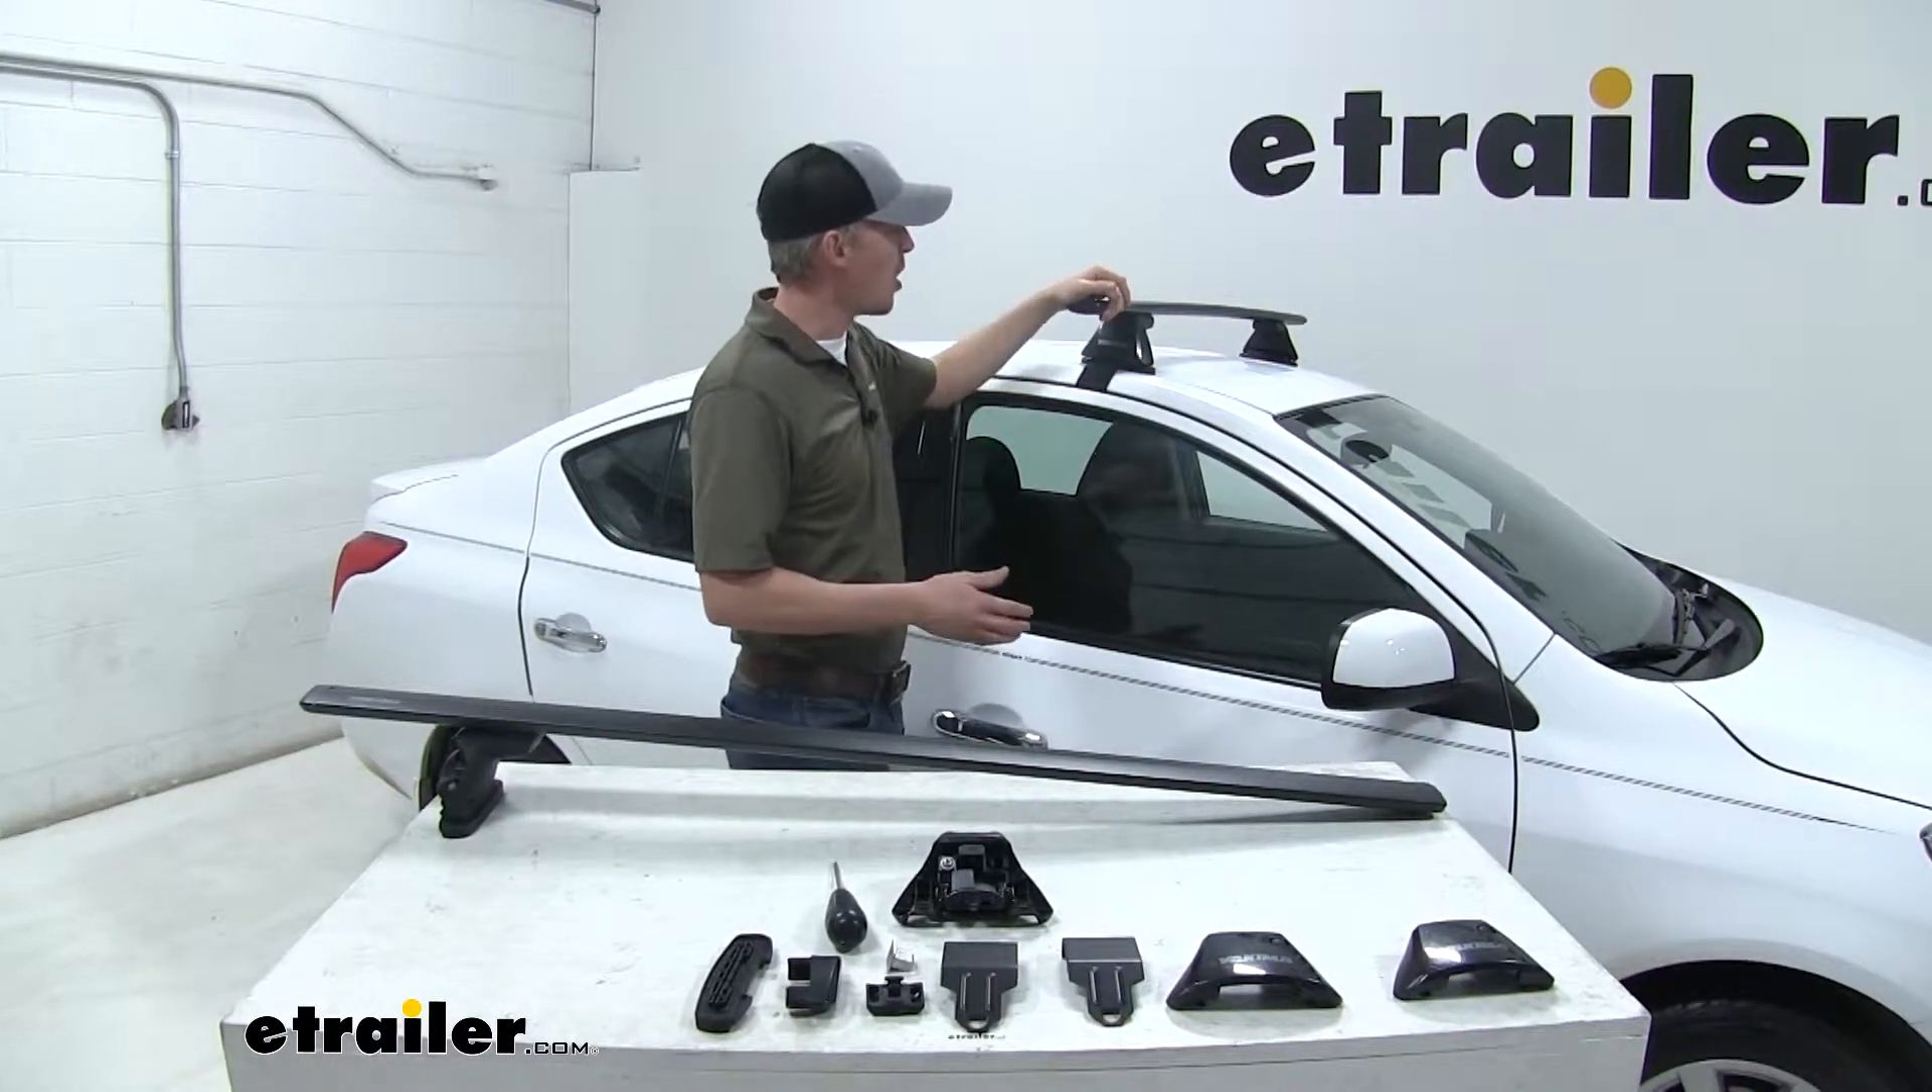I've already got the front crossbar installed on my Versa.